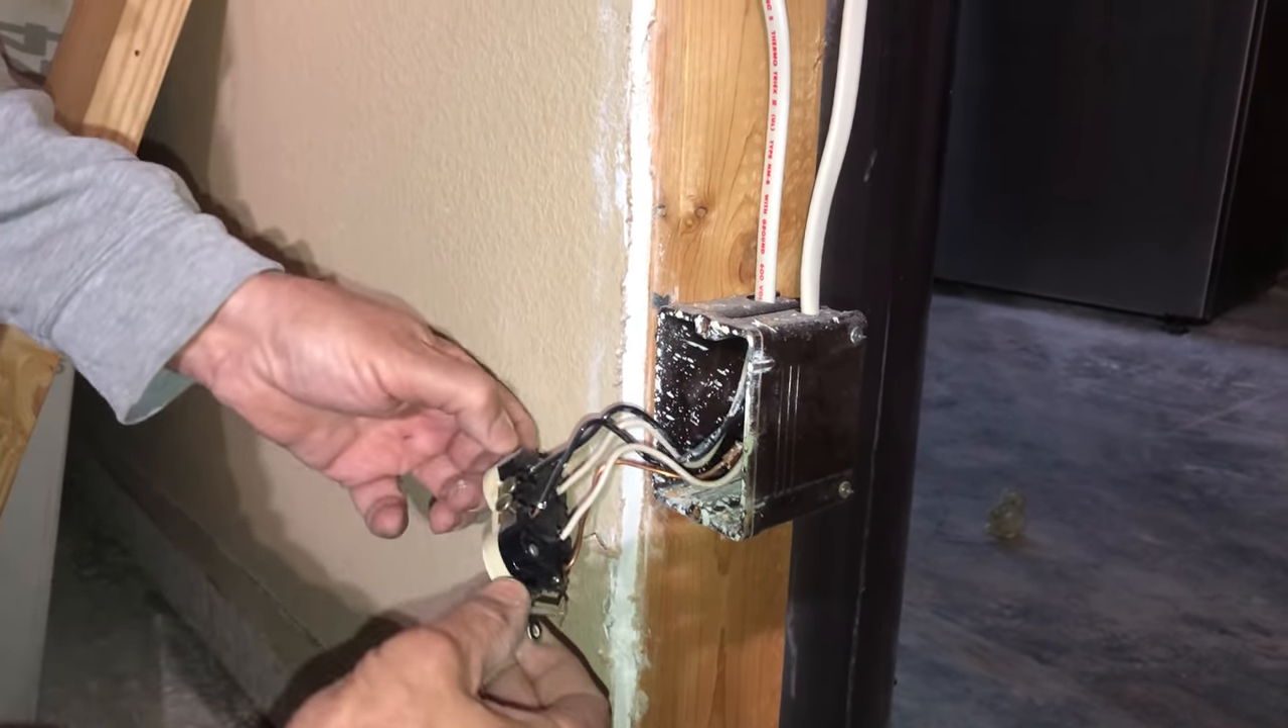So now the receptacle is removed from the box.